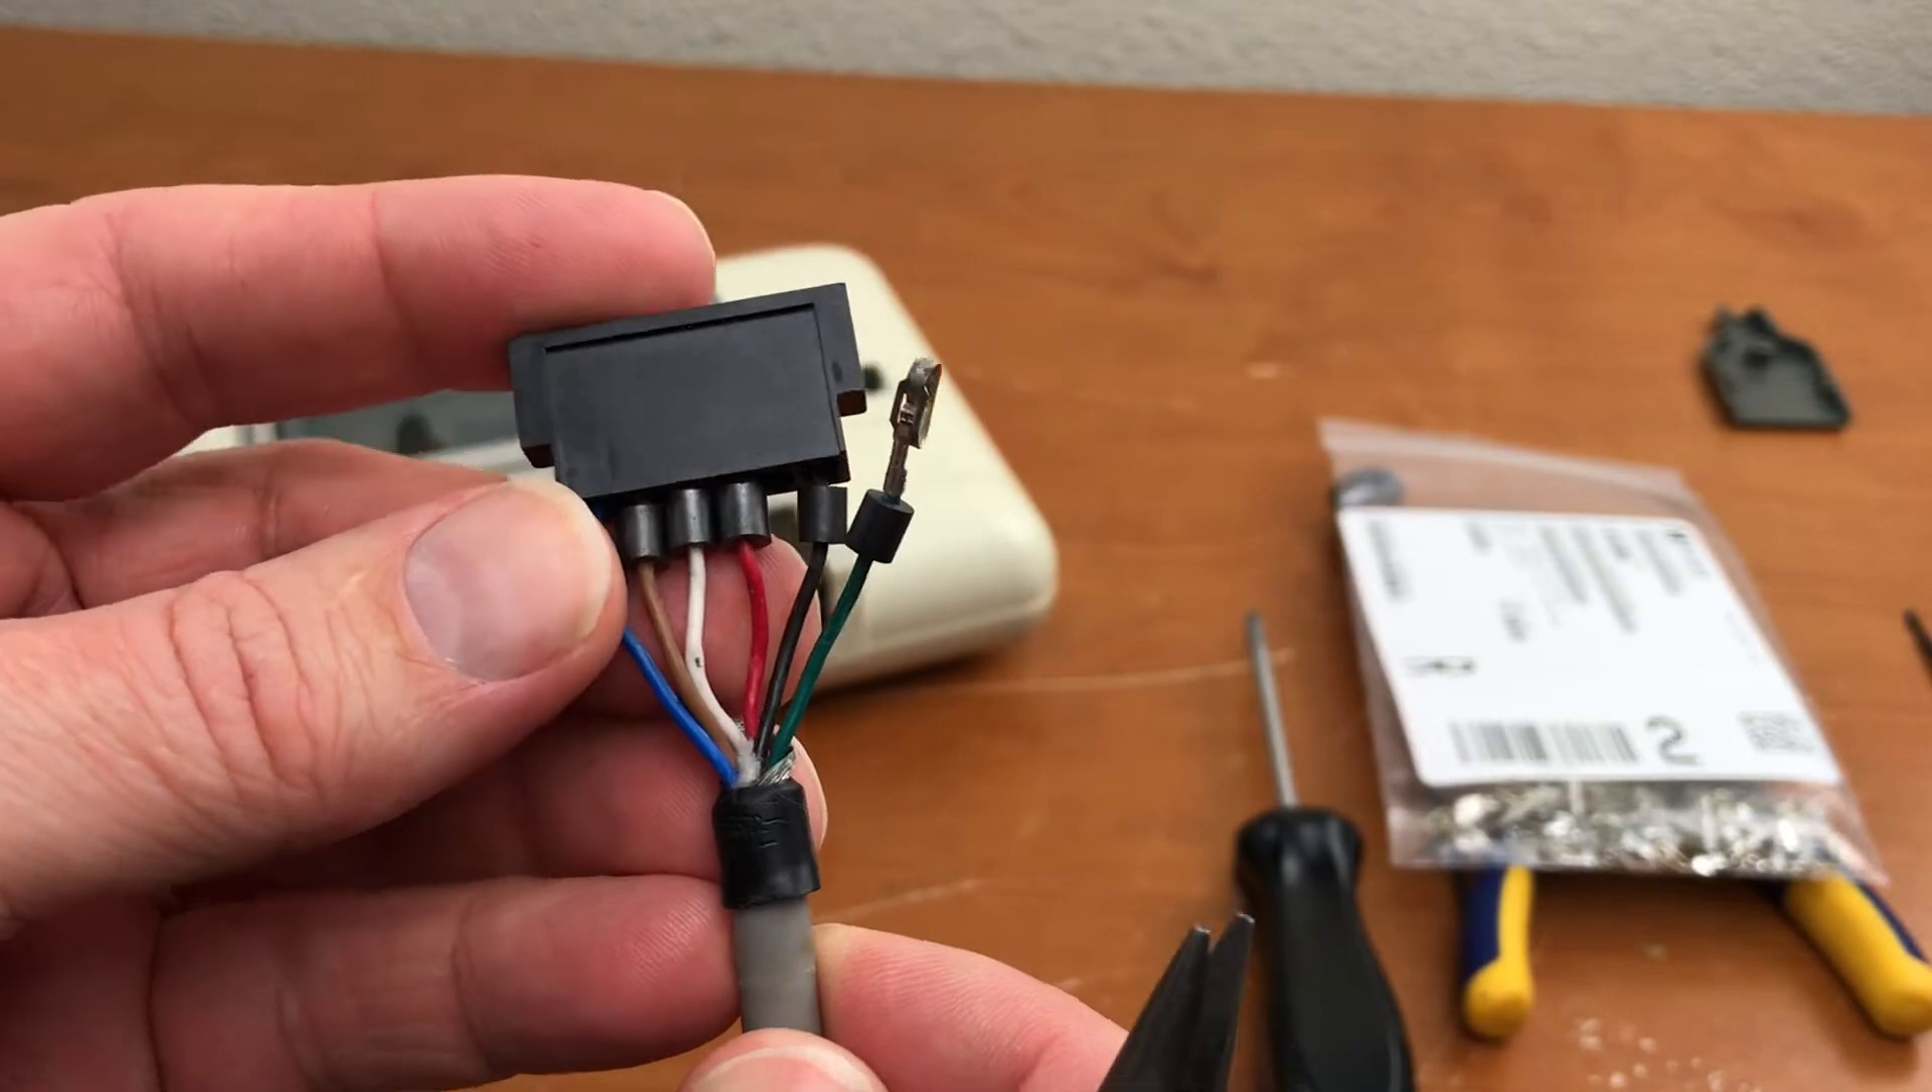One of the connector pins here isn't even retained in there.